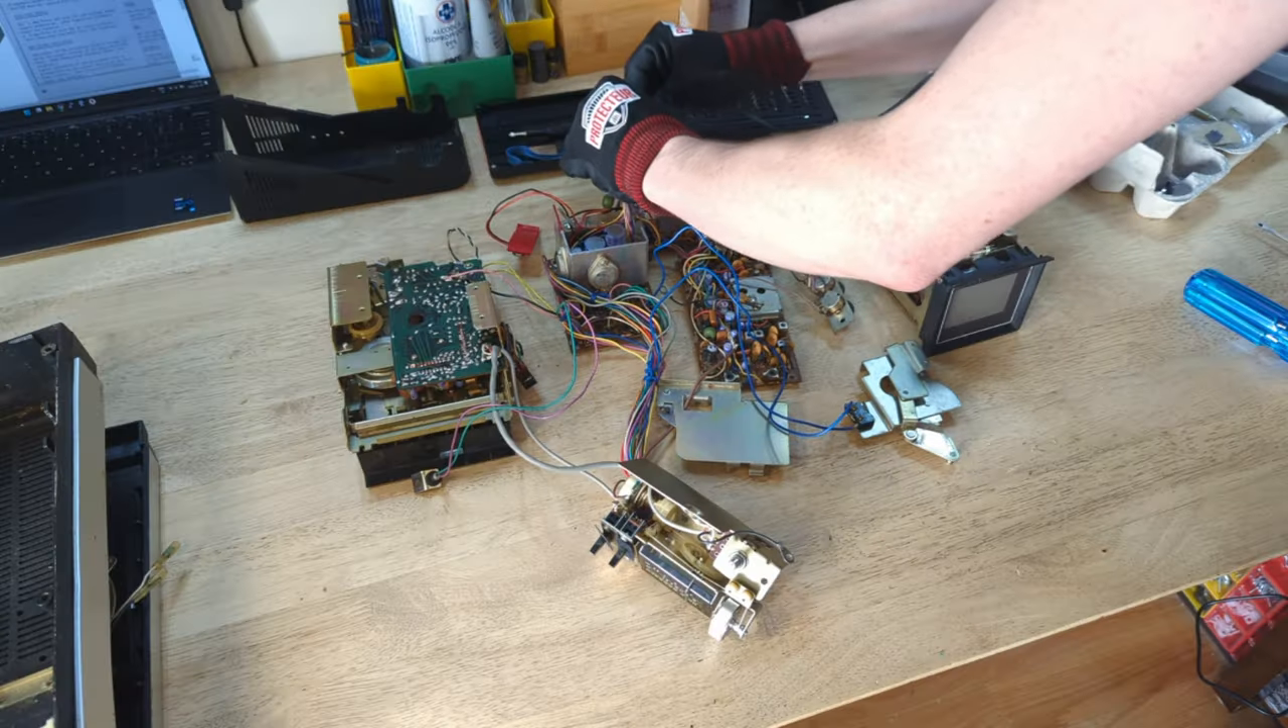So here we have the fully disassembled Panasonic TR -003C.